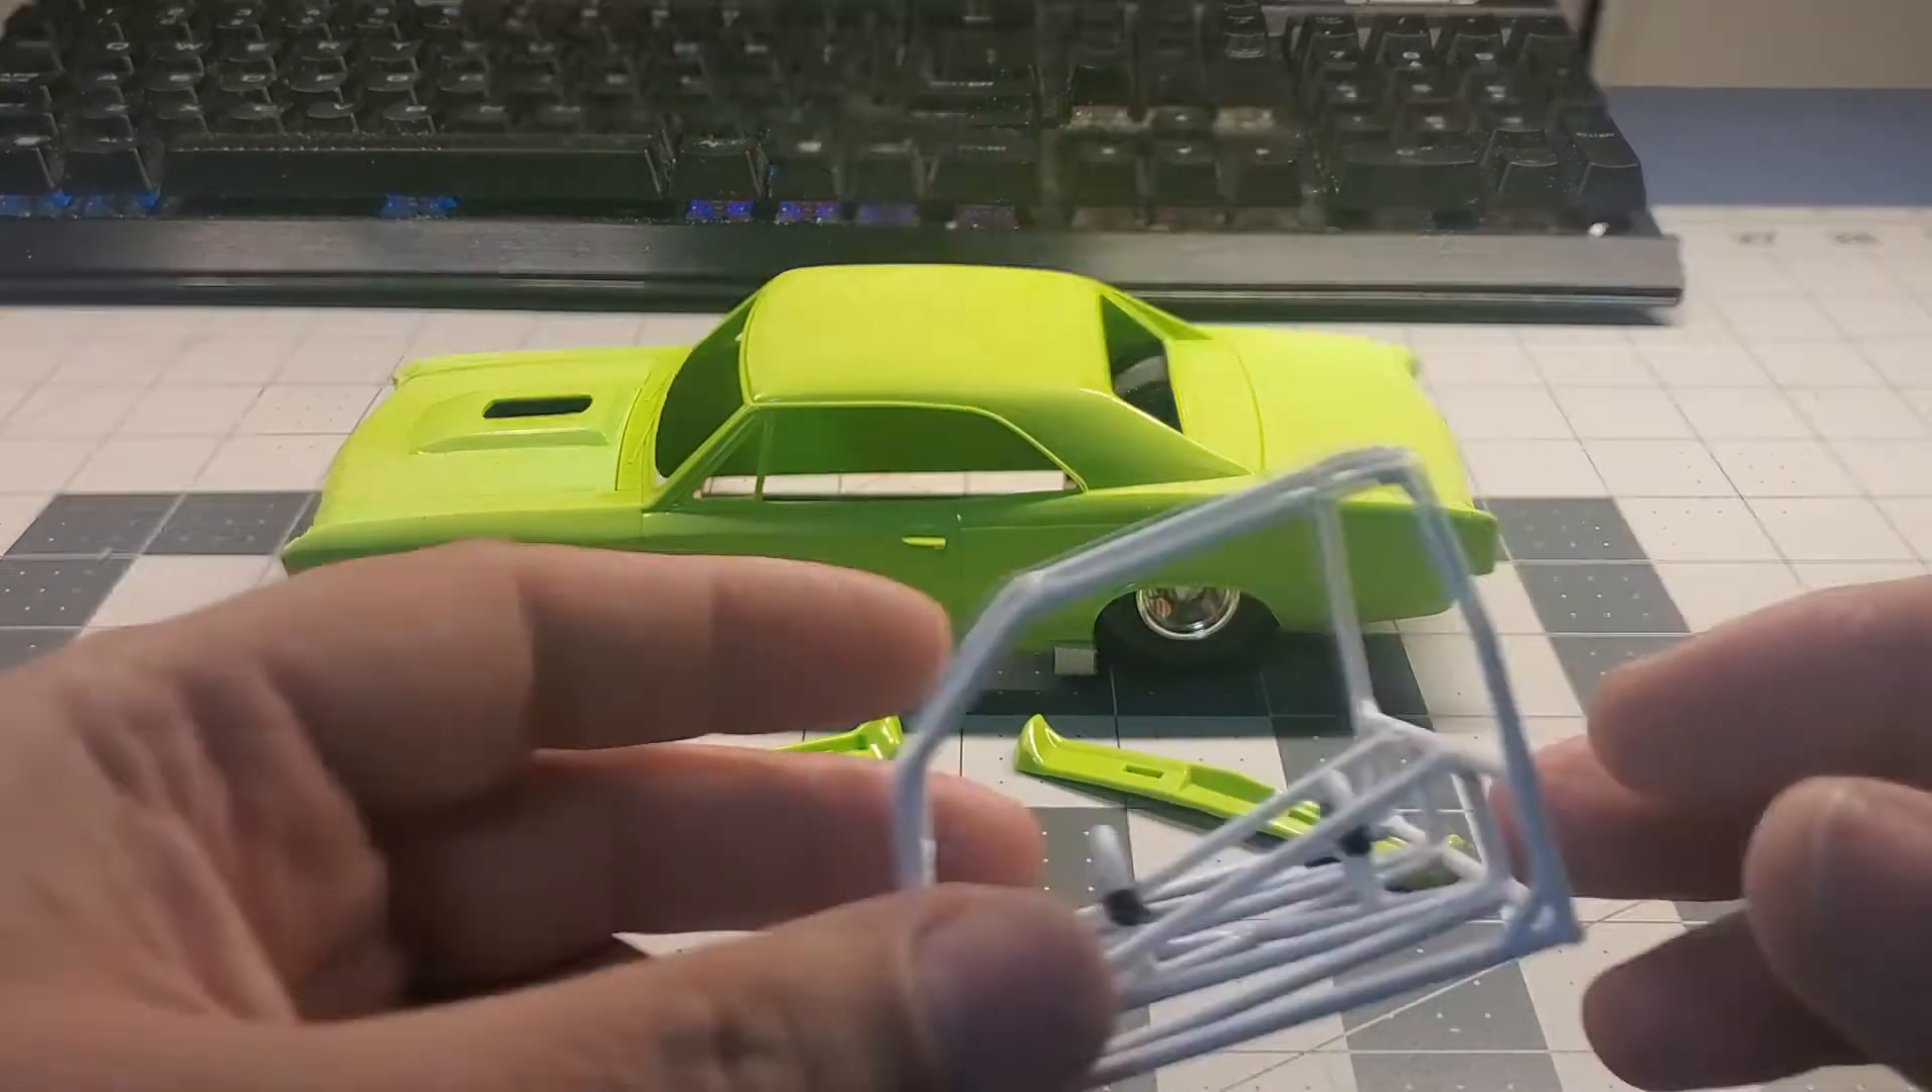I have scratch built the front half of a roll cage here.